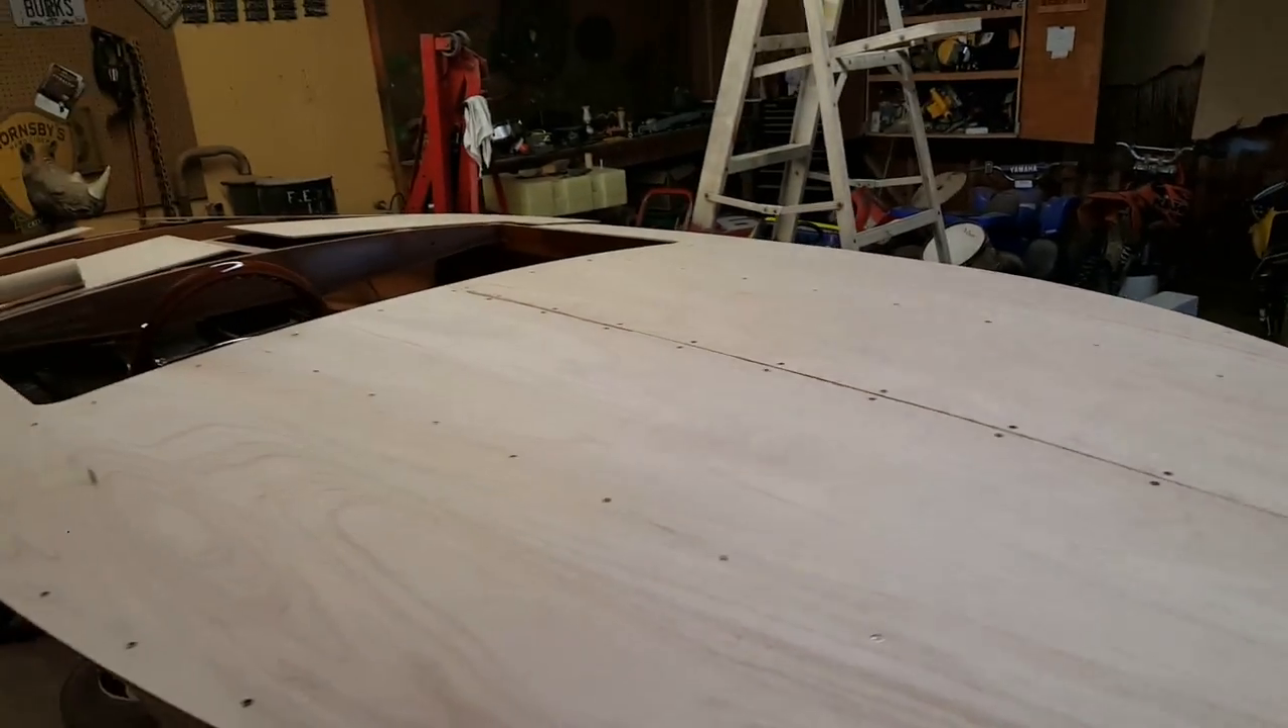All right so today we officially got the bow half of the sub deck glued and screwed on it's on there it's done.